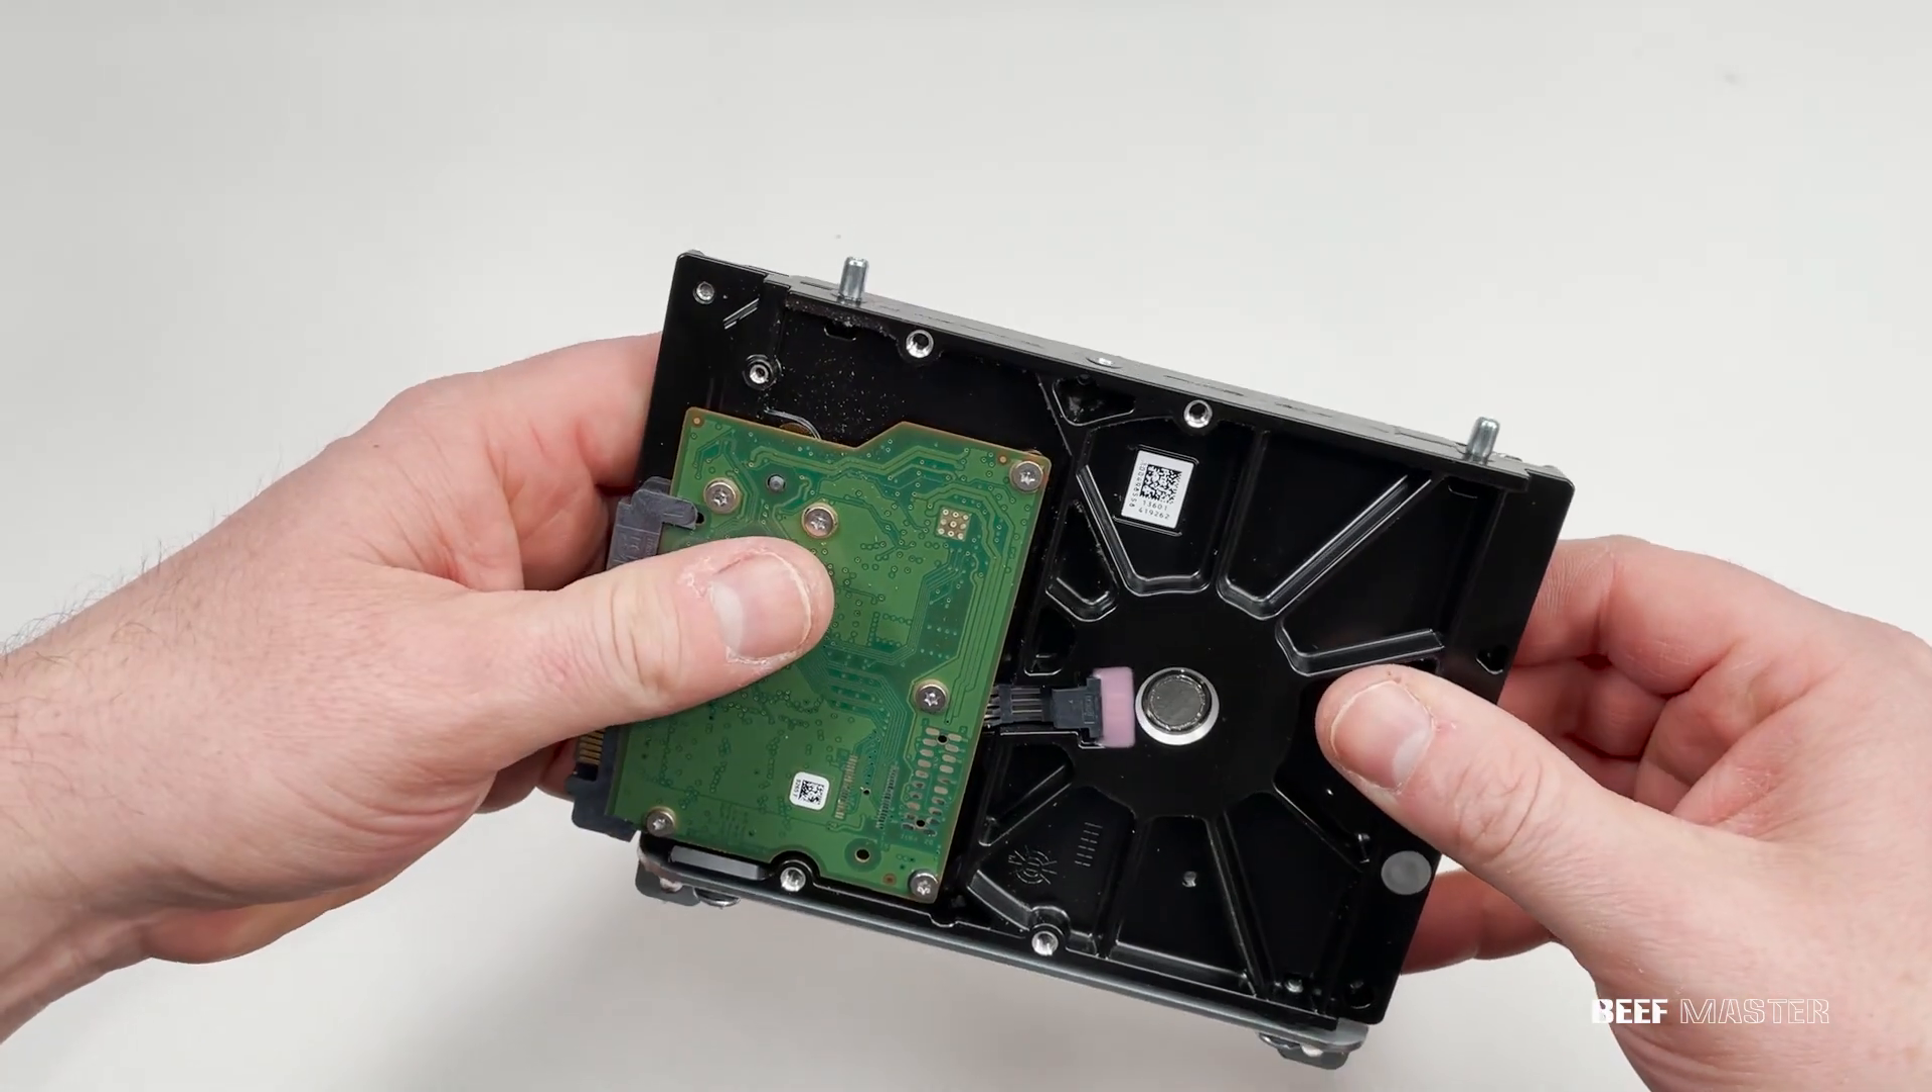There are two placement bolts on the old hard drive that I'll need to remove and put on the new one.